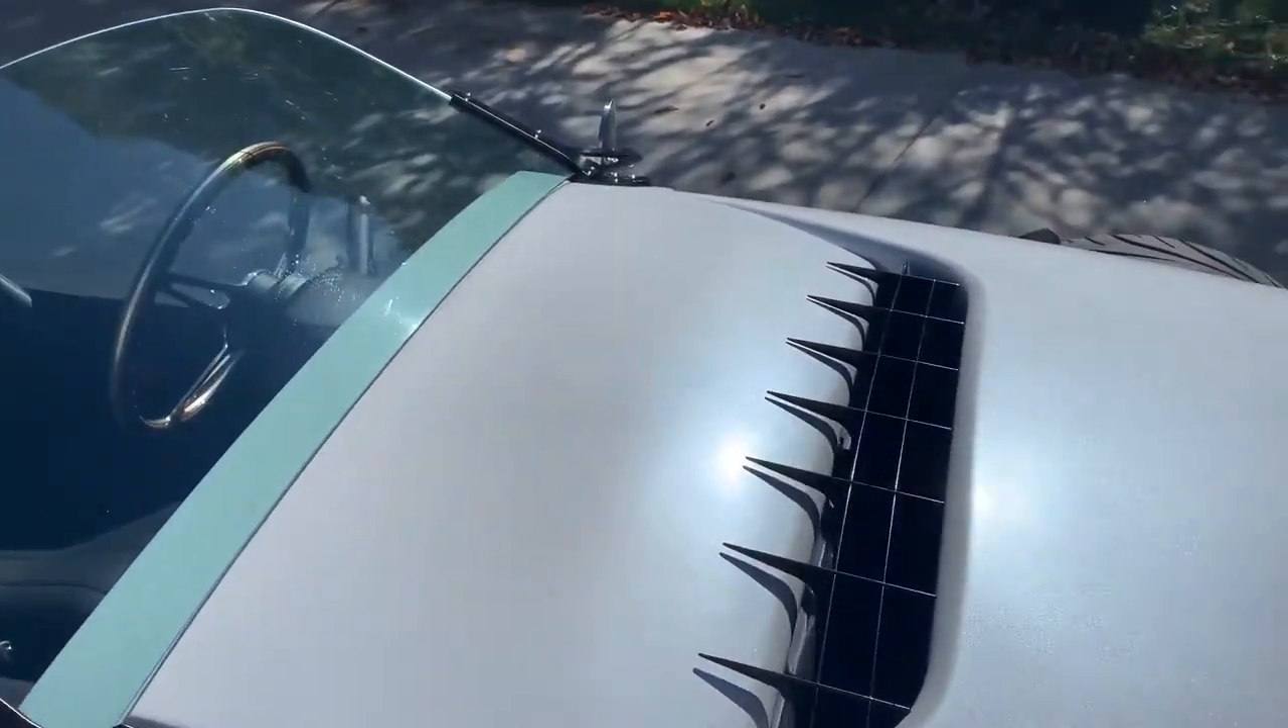Well here we are the finished product the cowl grill installed put back on everything fit very nice and voila it's time to go for a little ride.